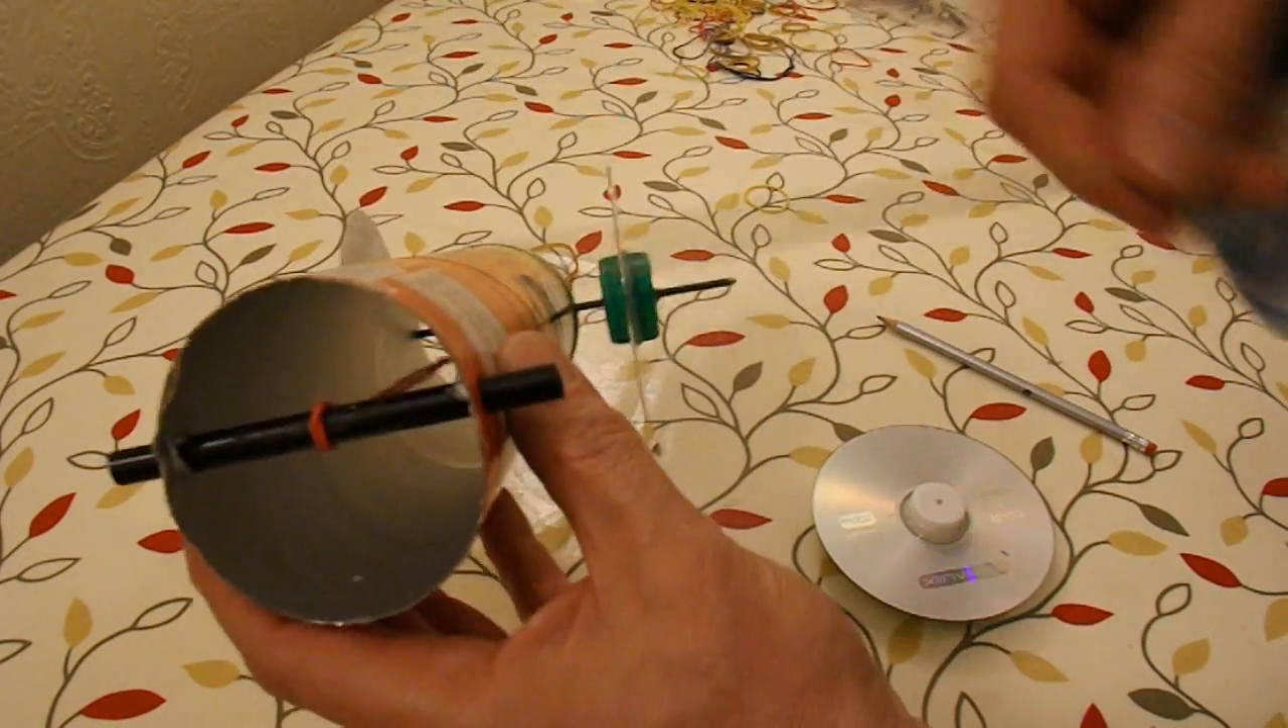Right, so now the rubber band is tied to the ball pen tube.